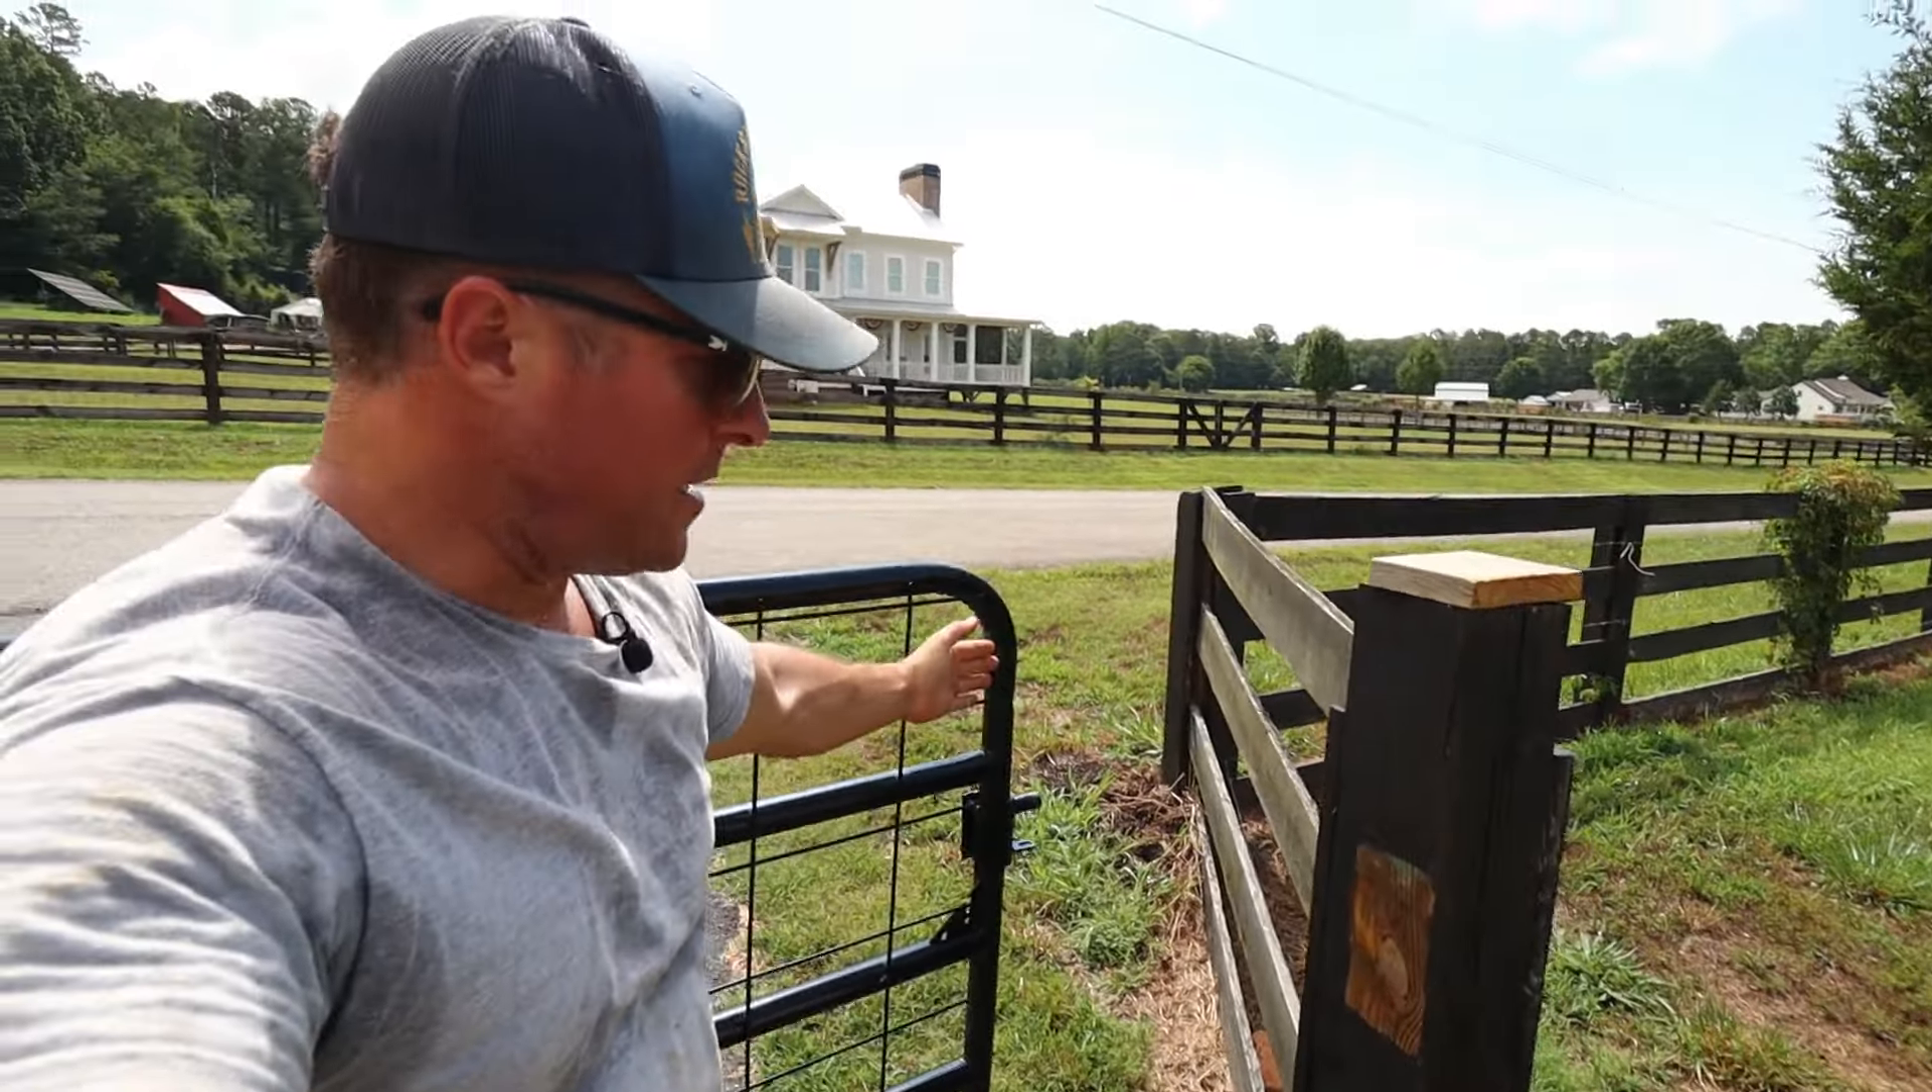But as you can see, we have this big gap right here.